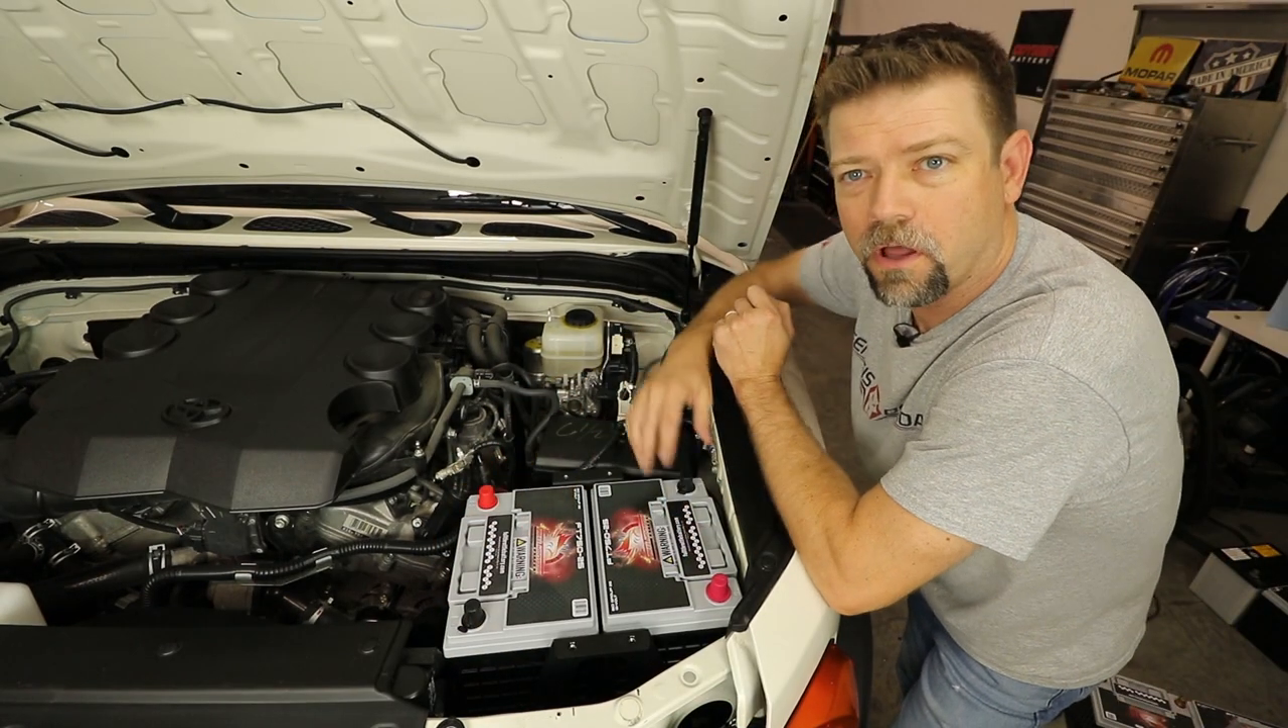Okay, my batteries are in, my clearance looks good all the way around.